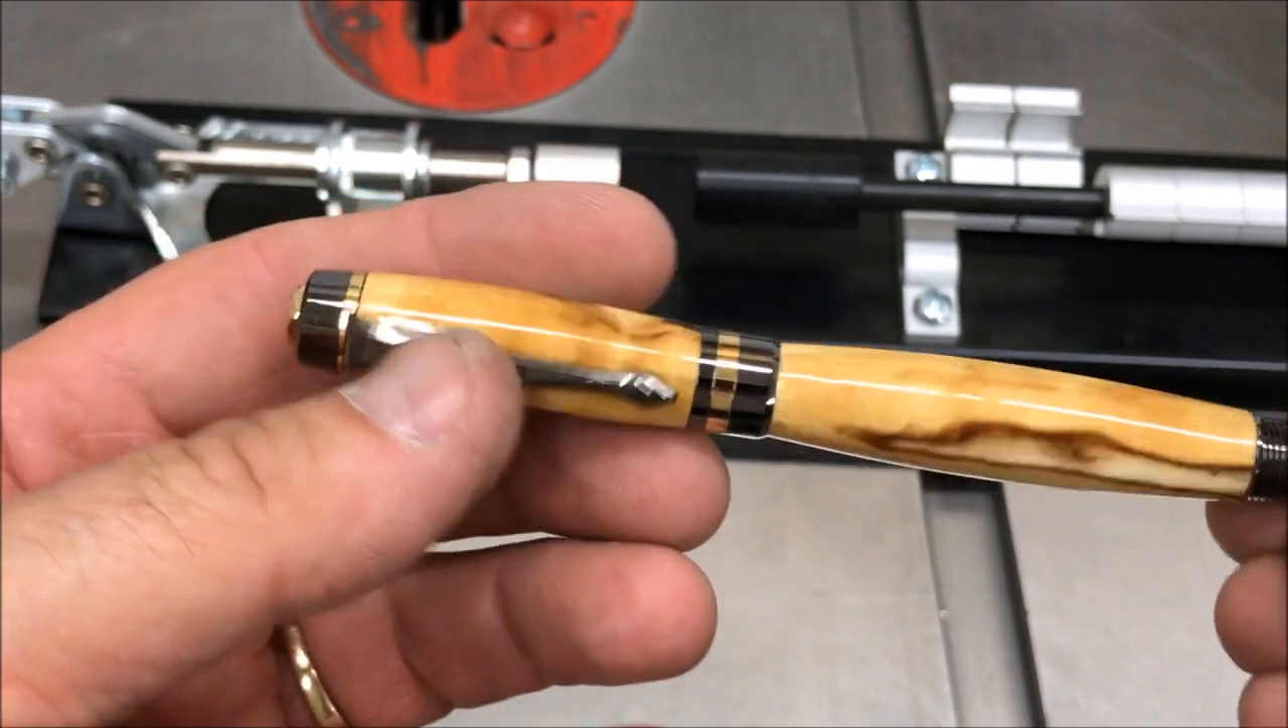You can see we've got a gorgeous fit along that ring, a gorgeous fit along the cap.